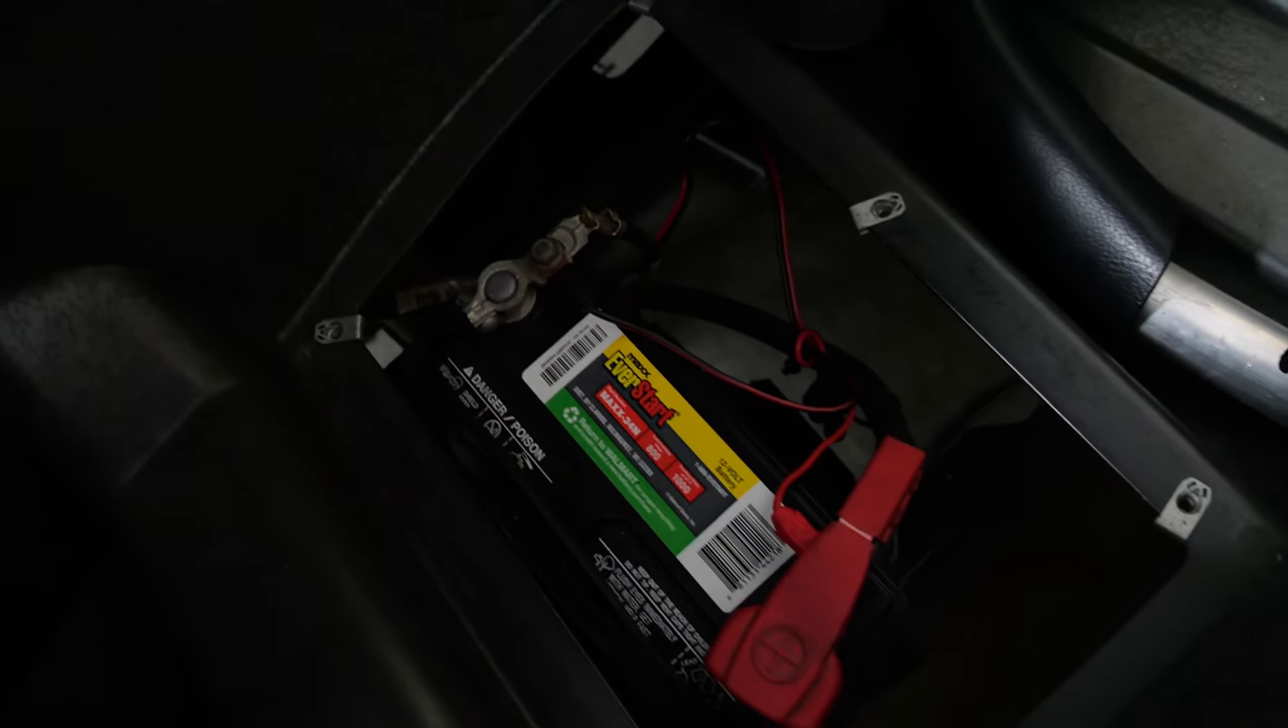So I took apart some stuff. I got the battery panel off here.